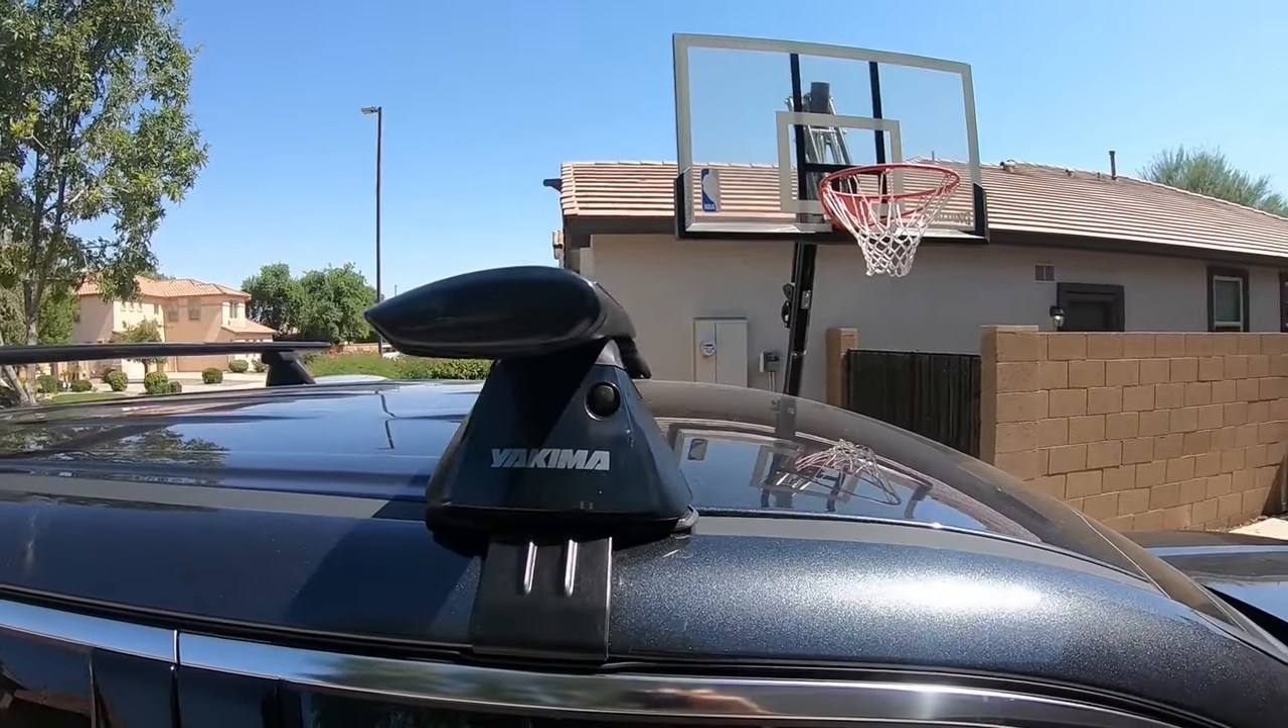And there's your finished product. This is the Yakima crossbars with the baseline towers.